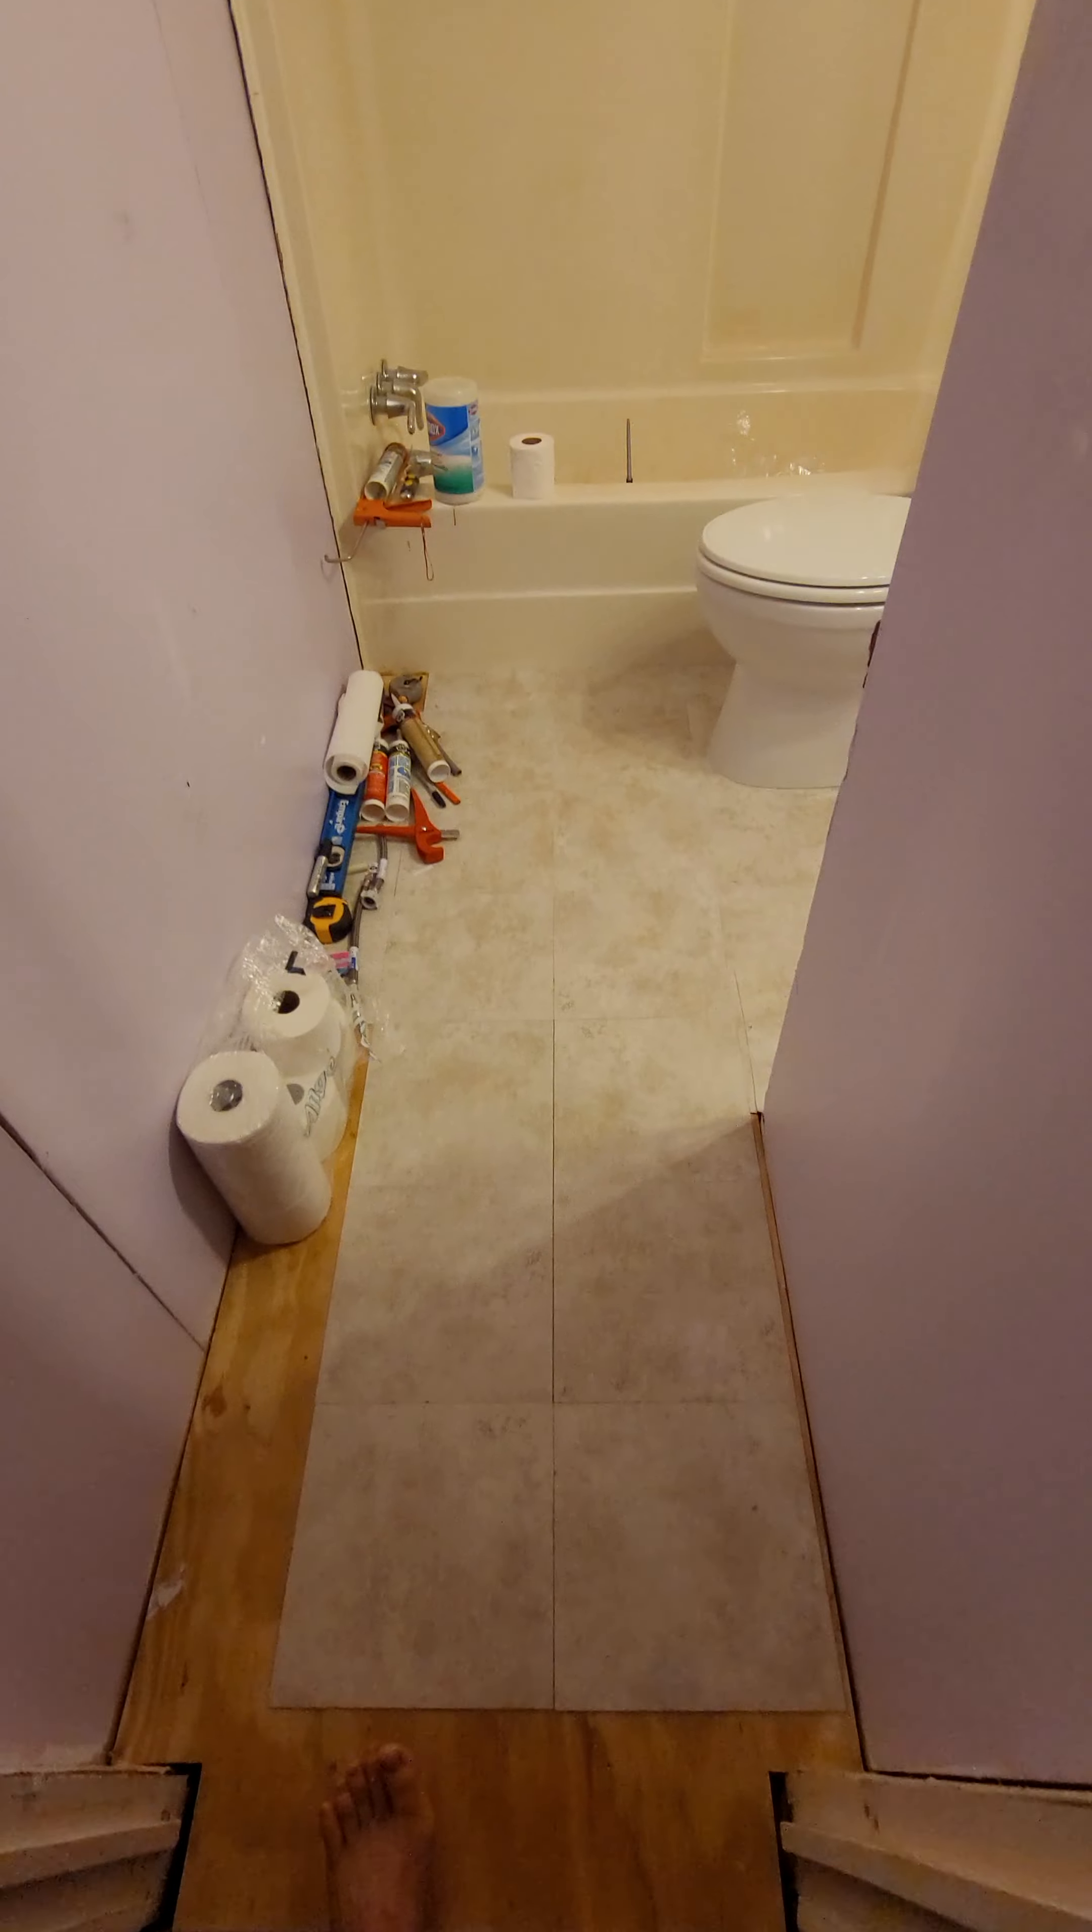All right got the toilet in obviously got the floor in got most of the tile in don't have any trim in.